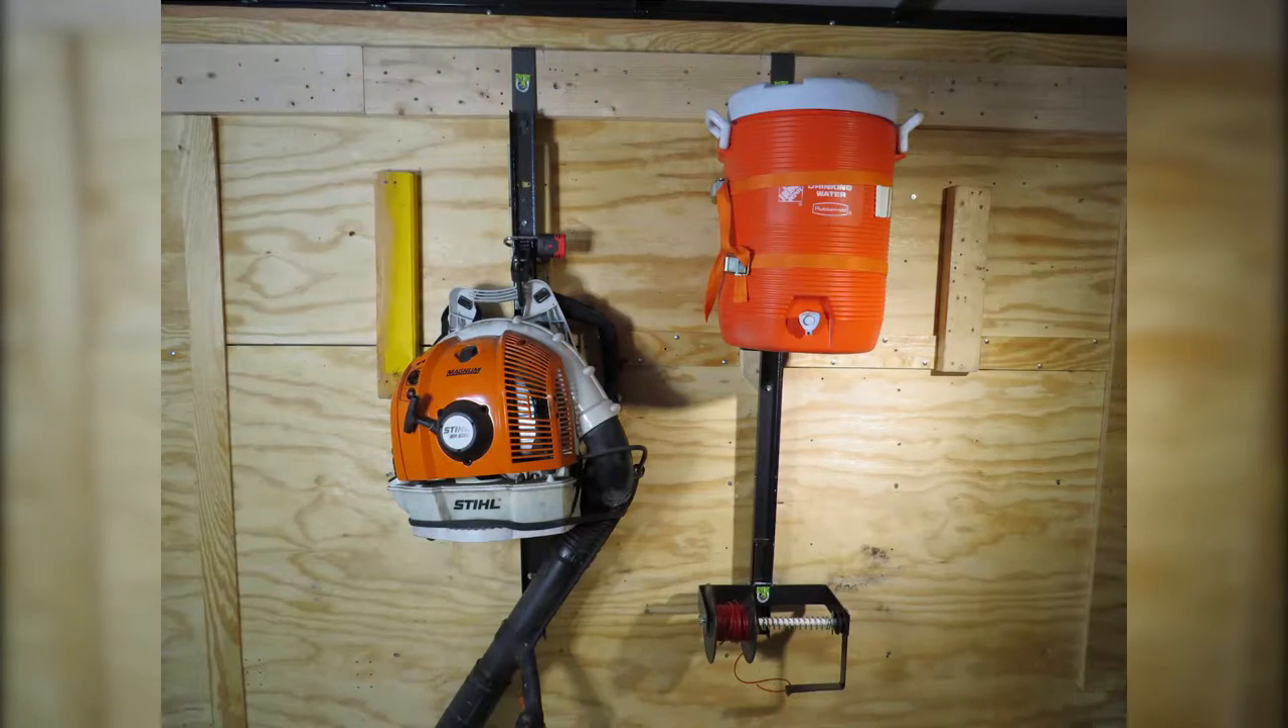We've got our equipment up and off the floor, nicely organized and secured.